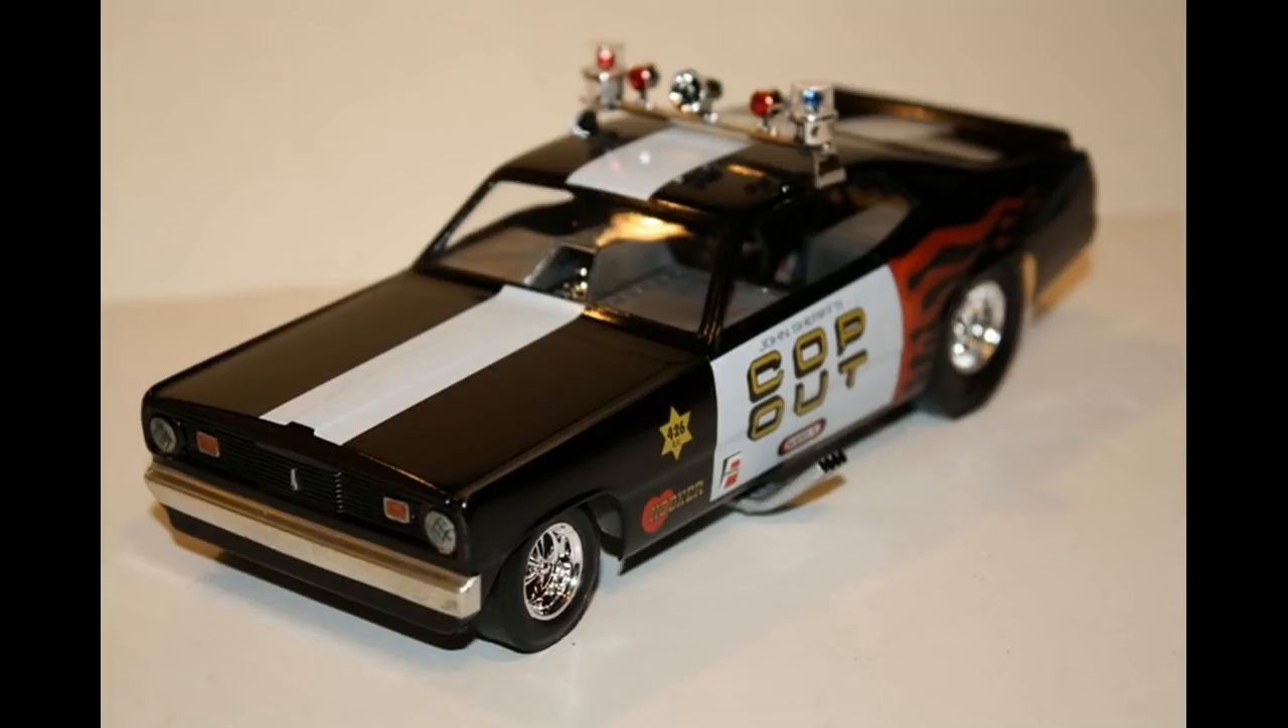Set the body onto the chassis and there you have it, a completed model.